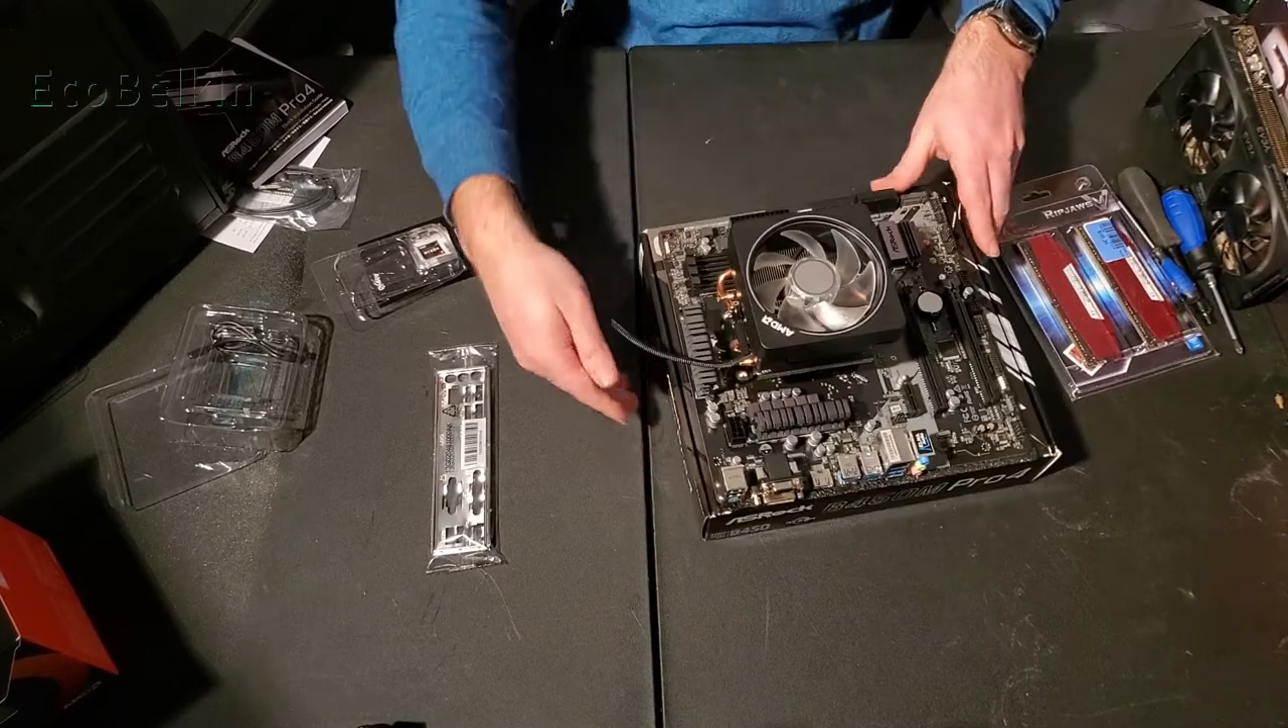So now we have our cooler installed. Makes a handy handle too.